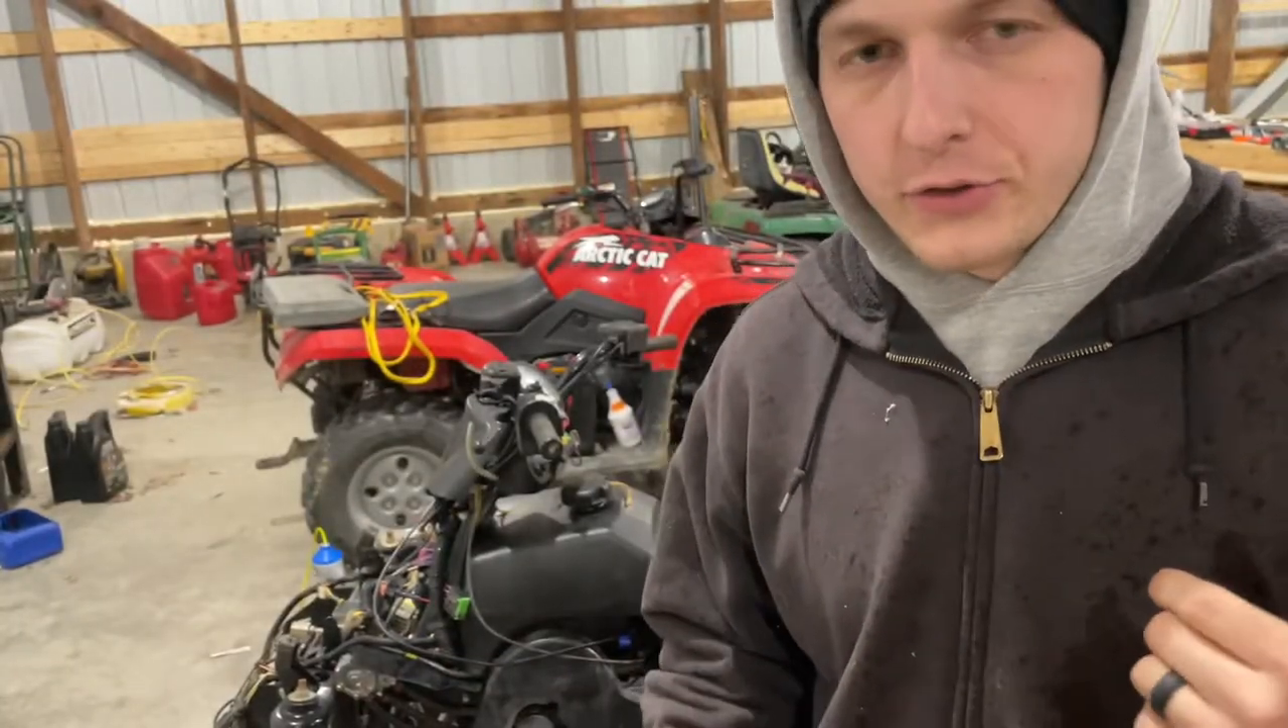I don't have the plastics or anything on.